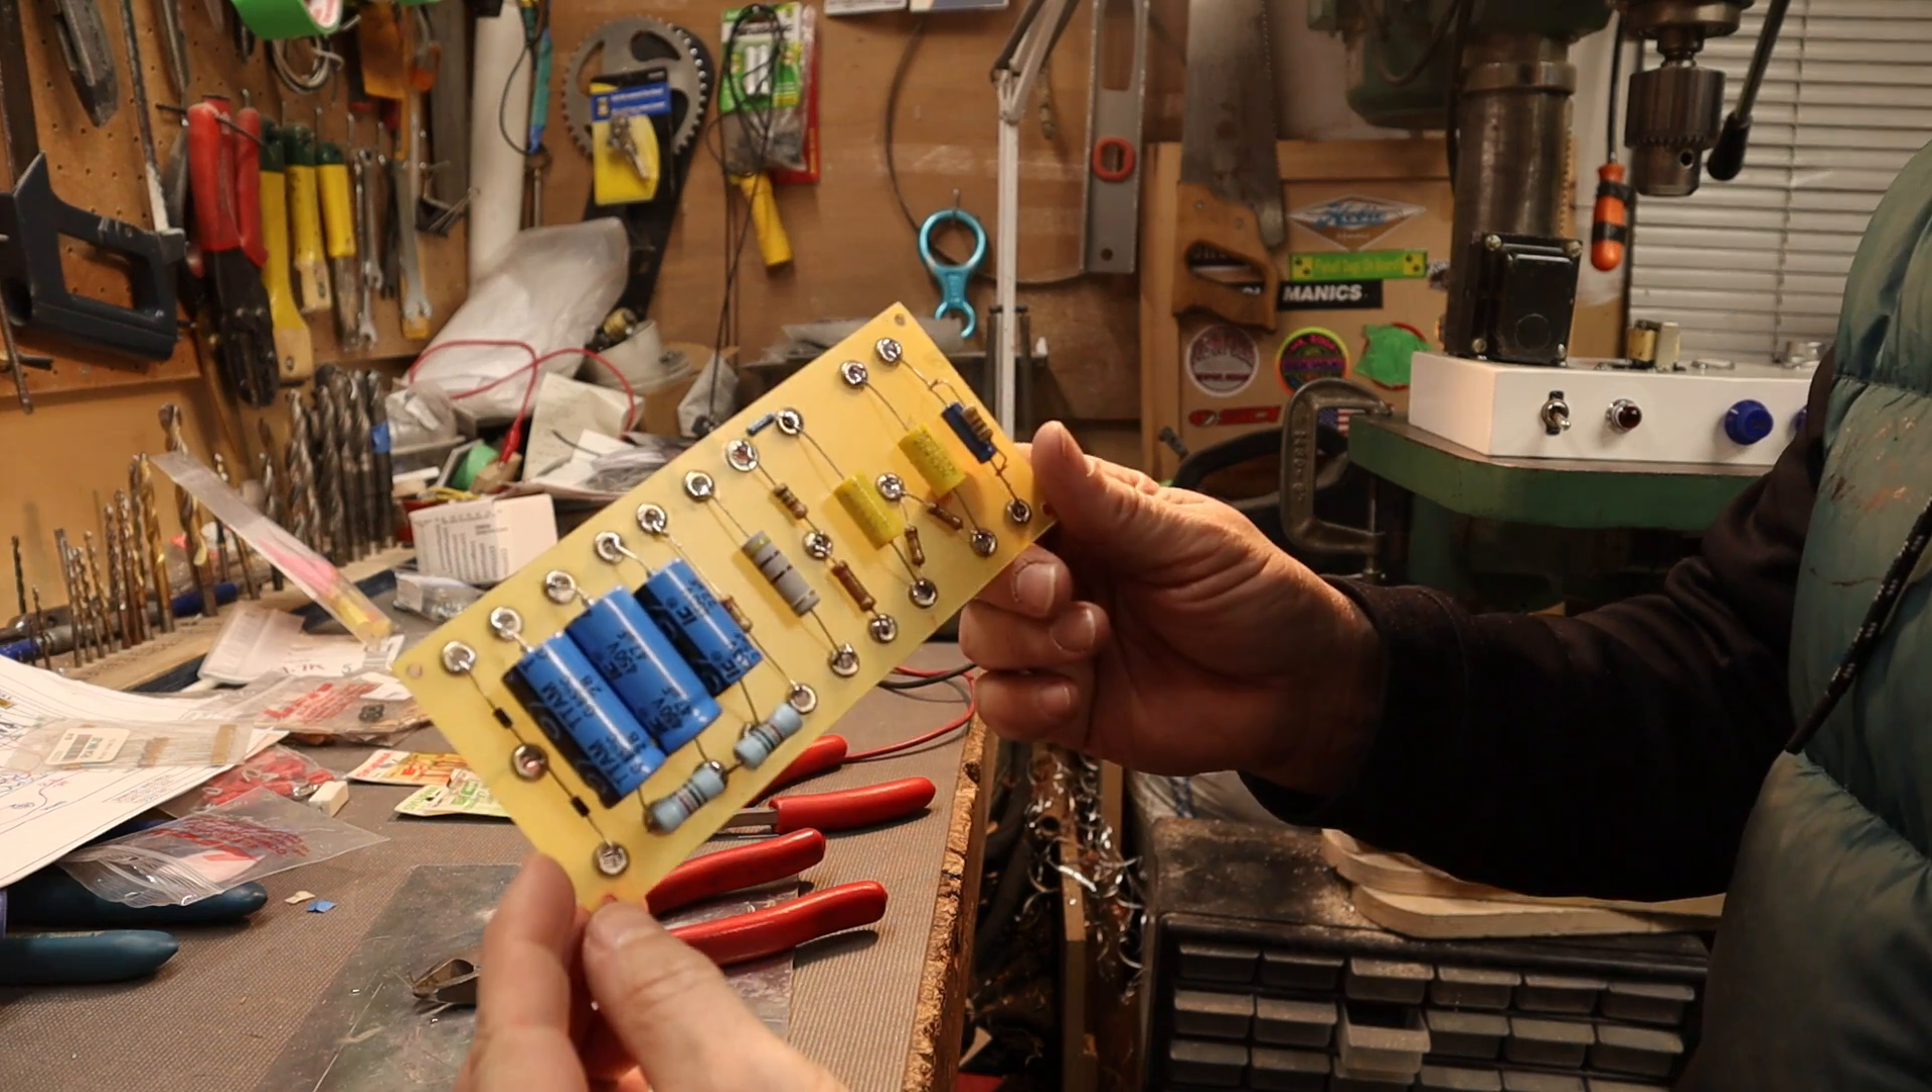So I've got all the components on the board all soldered up.